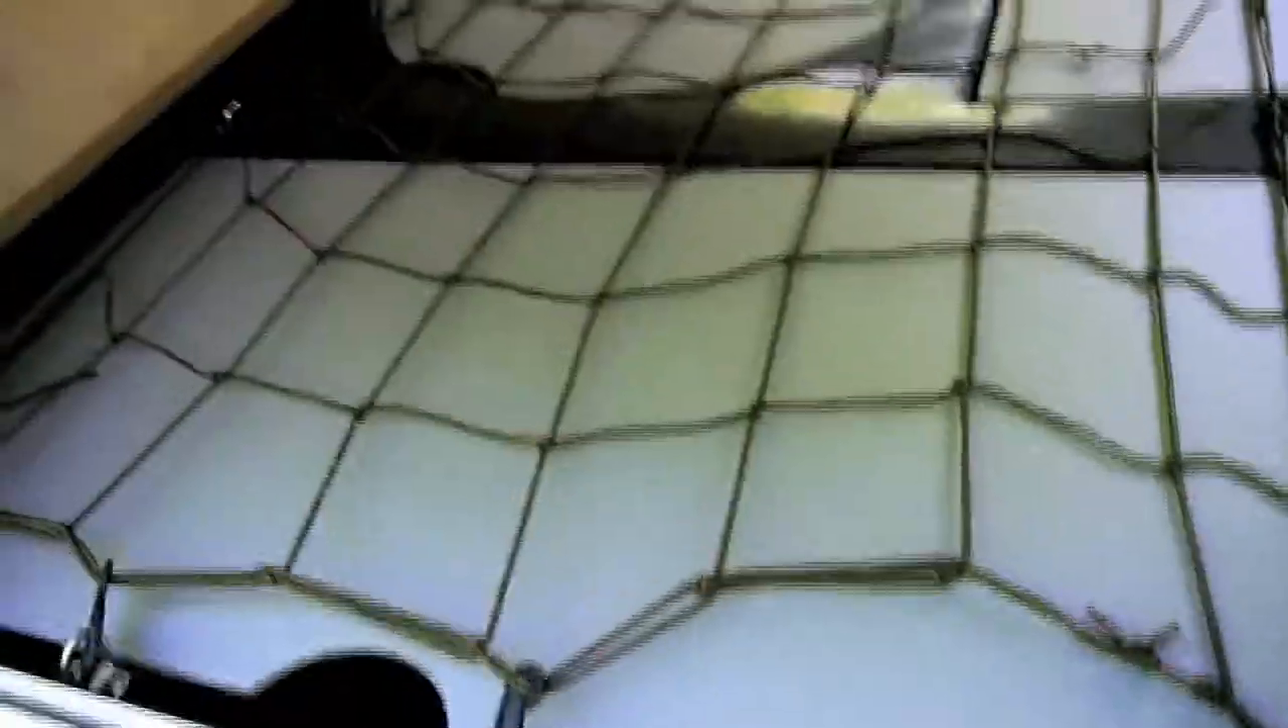So, now I've got the cargo net on.